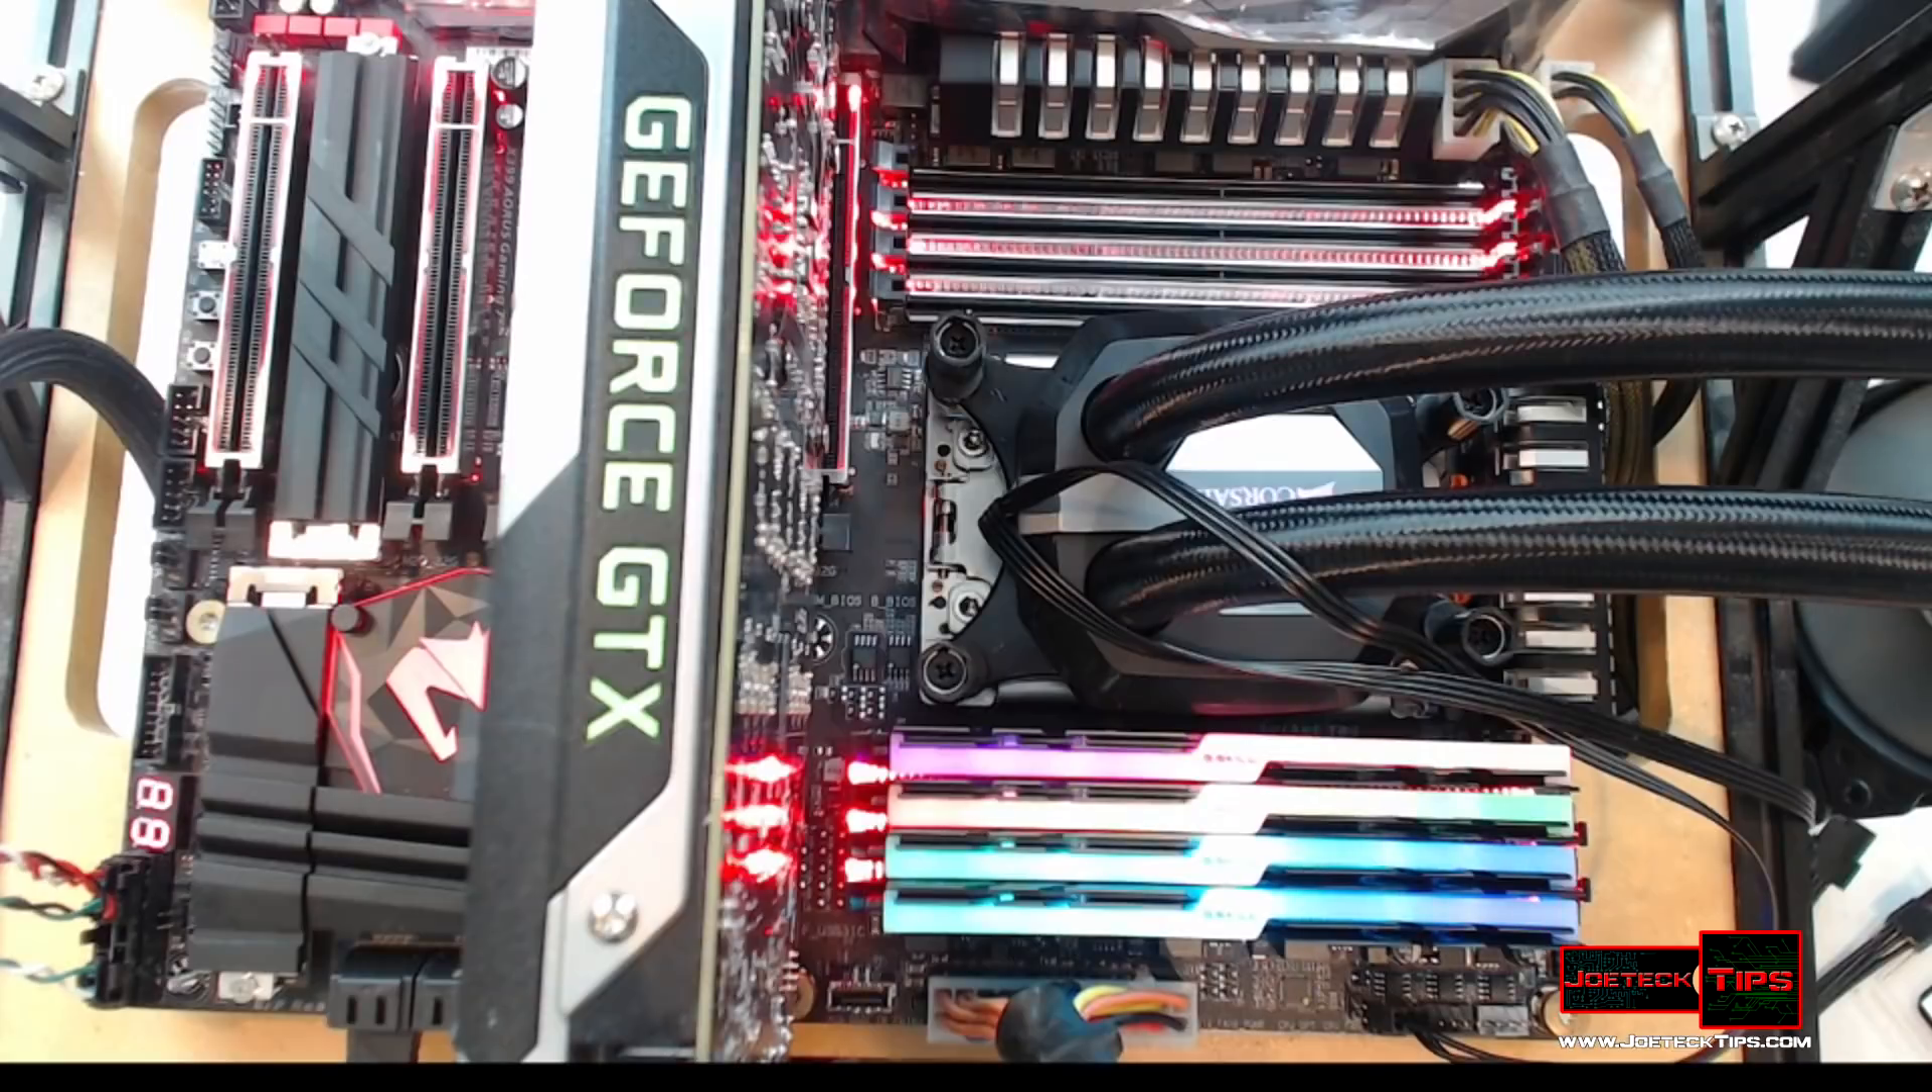So now we have the memory installed.